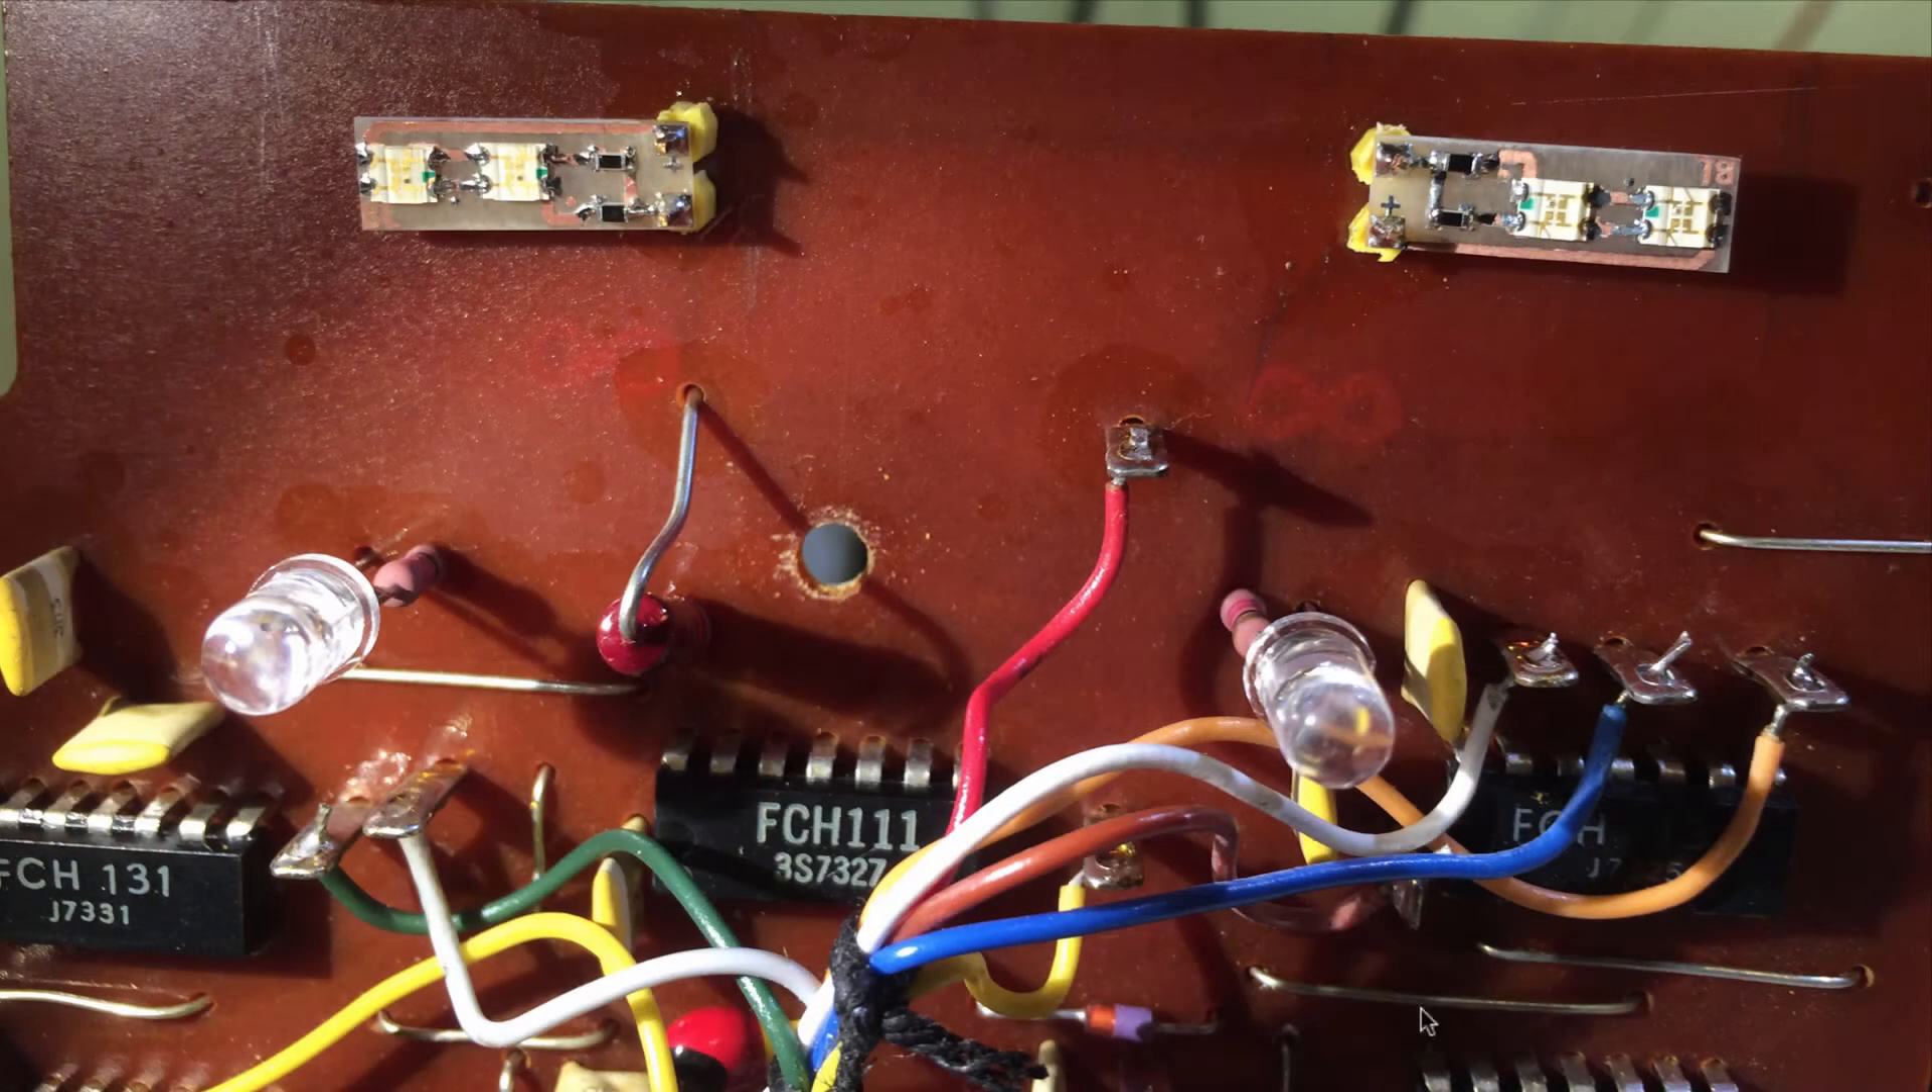Here you see everything installed. So the small circuit boards, they directly replace the light bulbs.